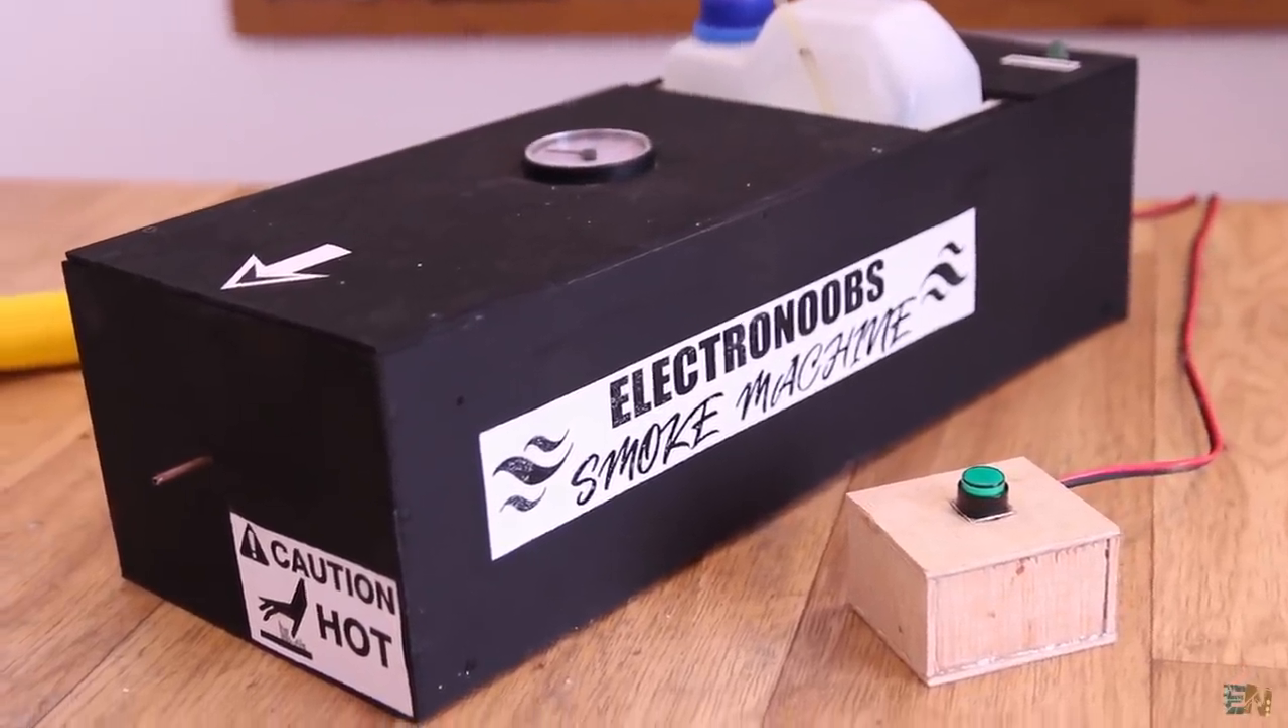And as you can see, I've placed the temperature gauge as well.